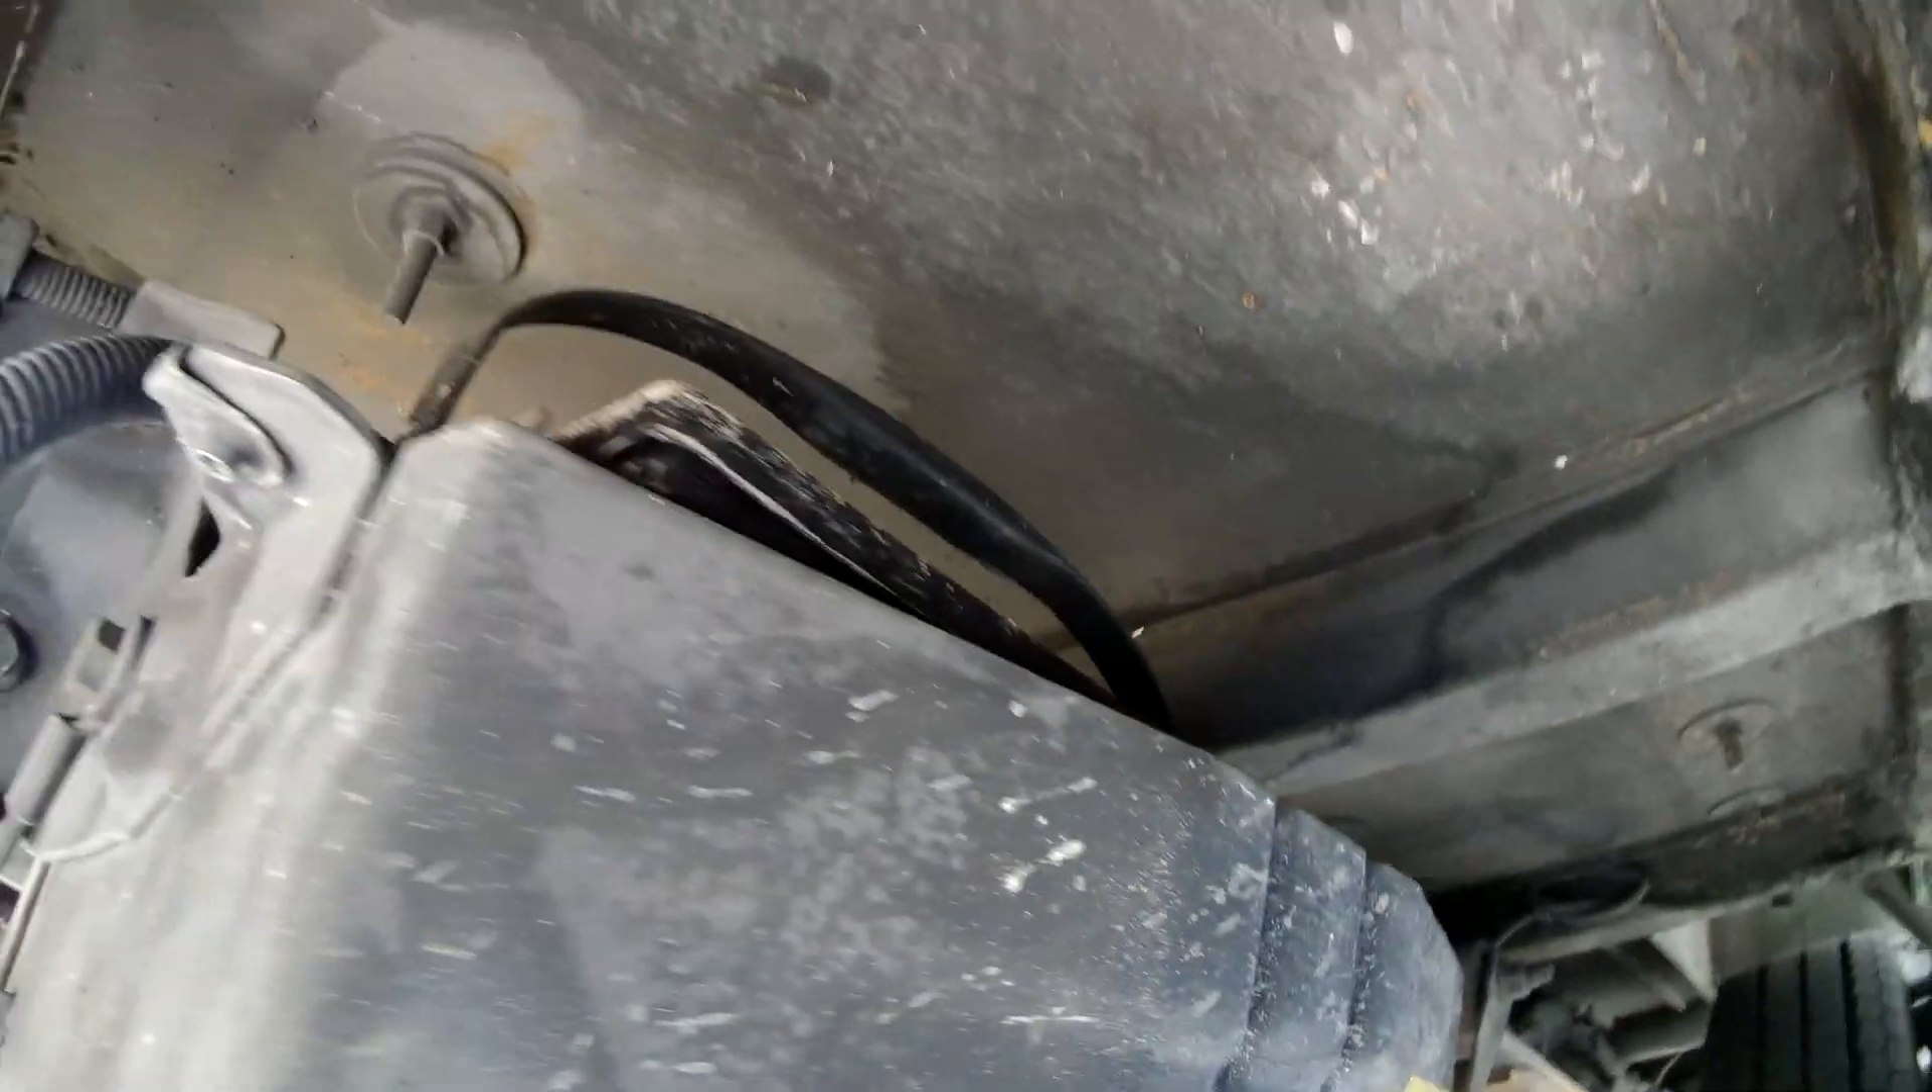Taking a look at the battery box, we can see that there just is not enough room, not enough clearance to lift that battery out of the box without hitting the floor of the van above.